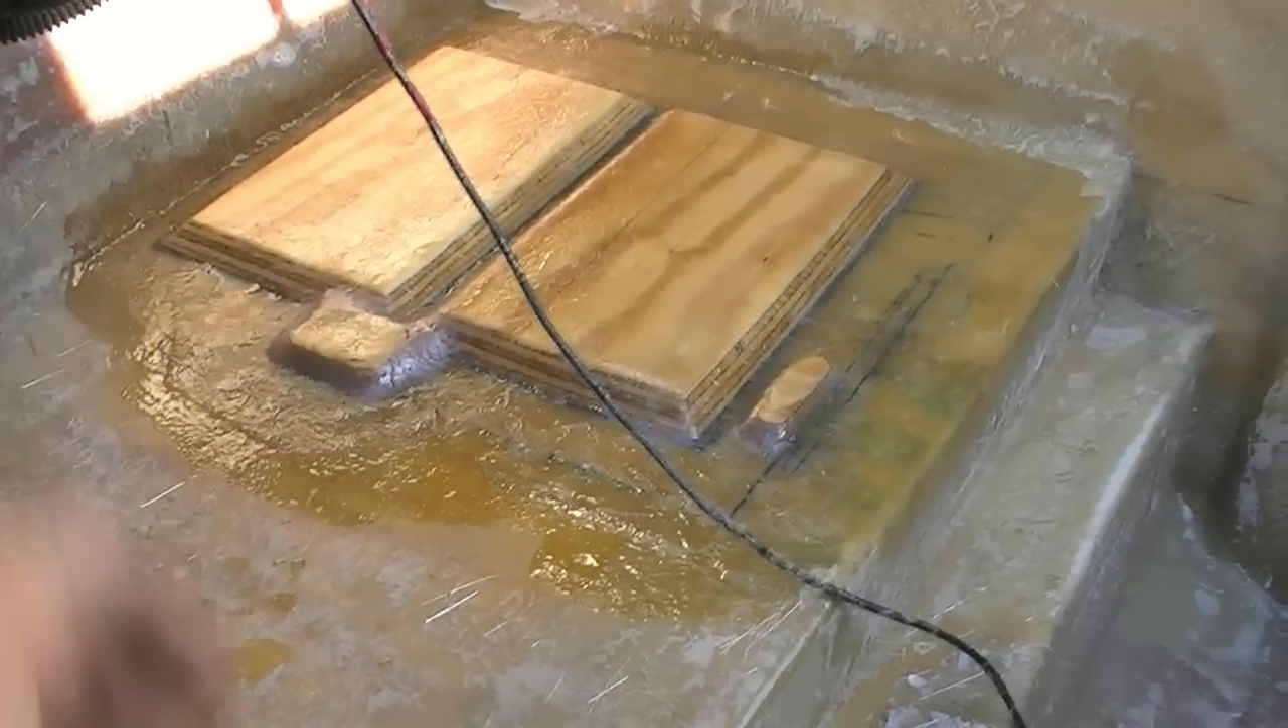As you can see, I got the two battery mounts in and glassed in along with the little bedding material for the interior parts to screw to.